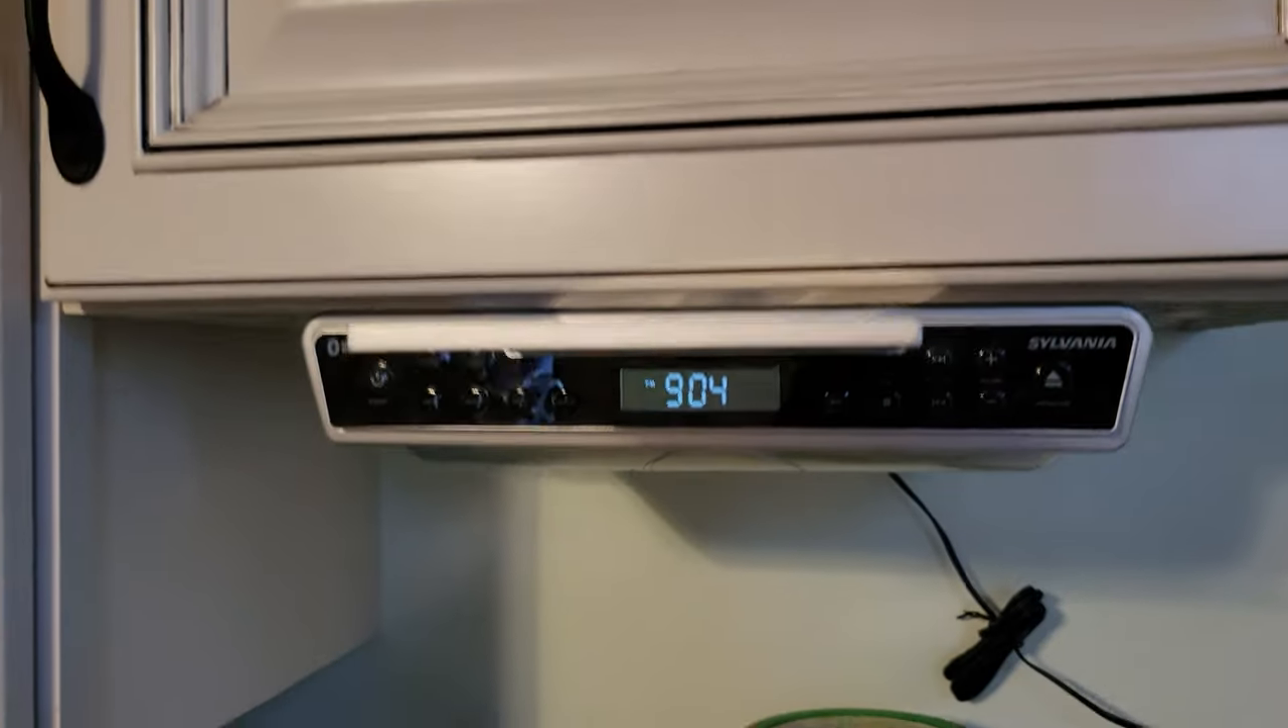And there is my under cabinet CD player all installed.